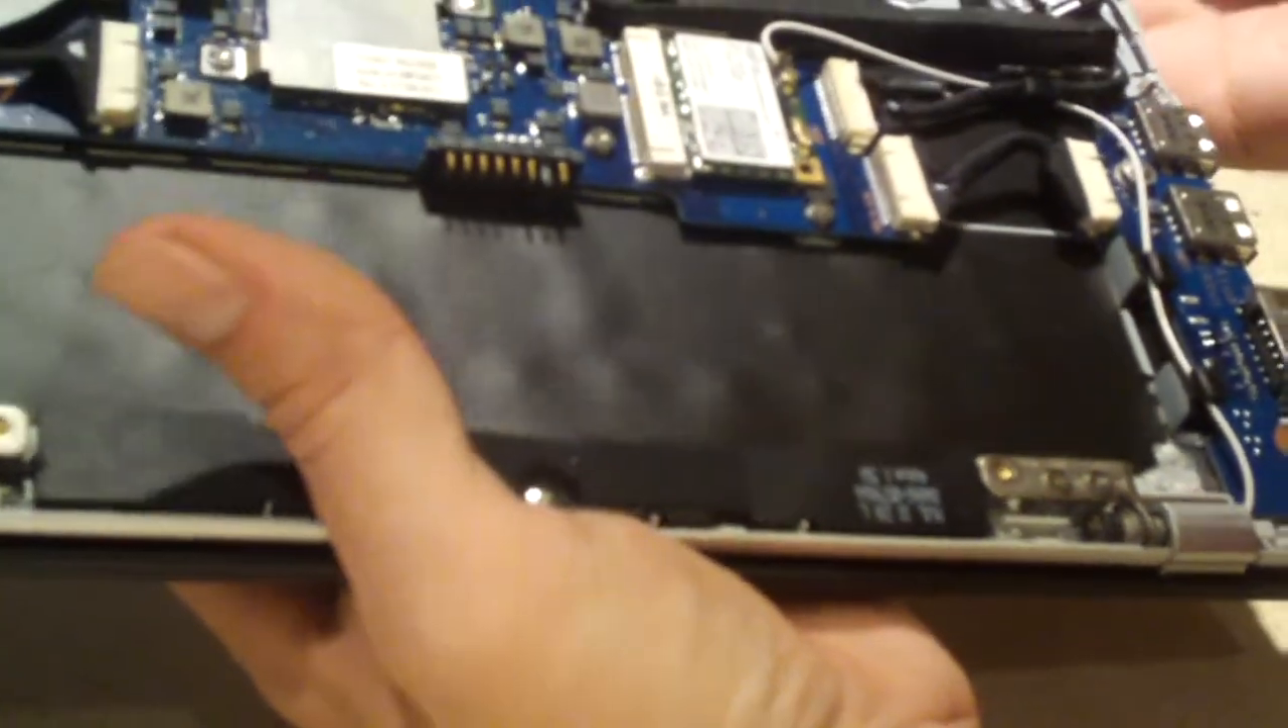With the bottom off, you have access to your motherboard and, you know, things like that.